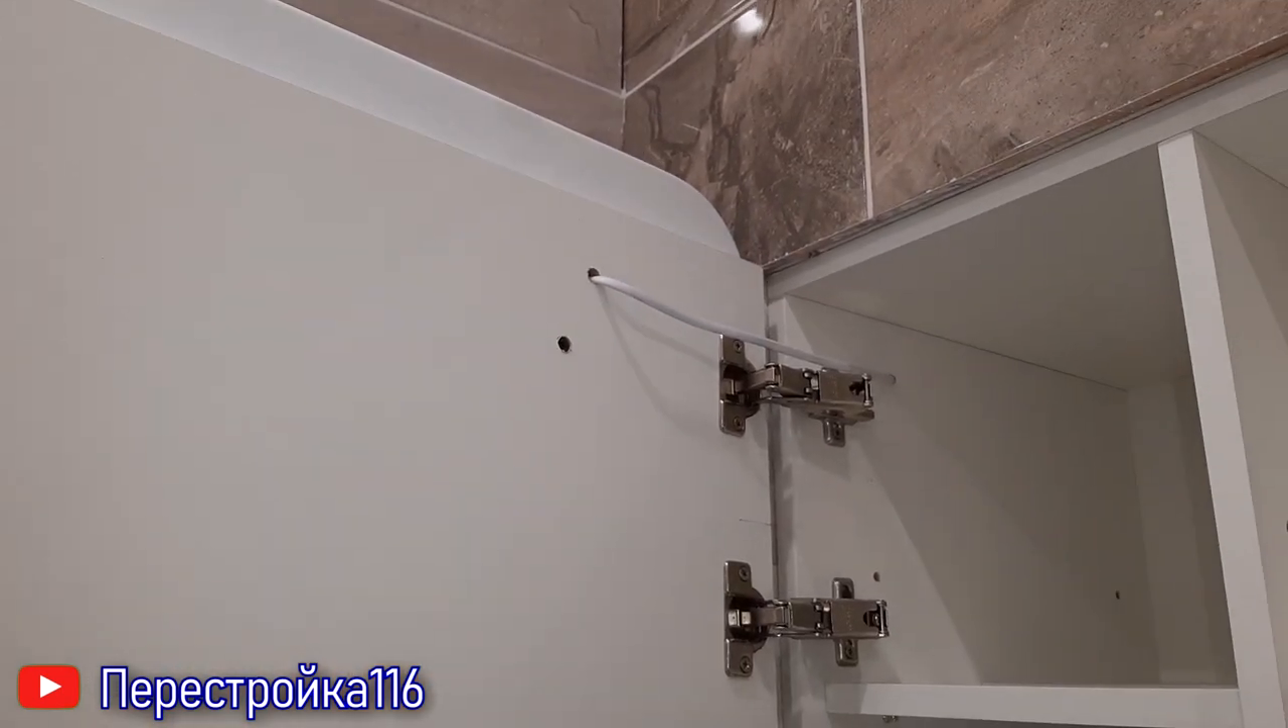Так, вот это у нас провод идет на подсветку. Я его еще не закрепил.